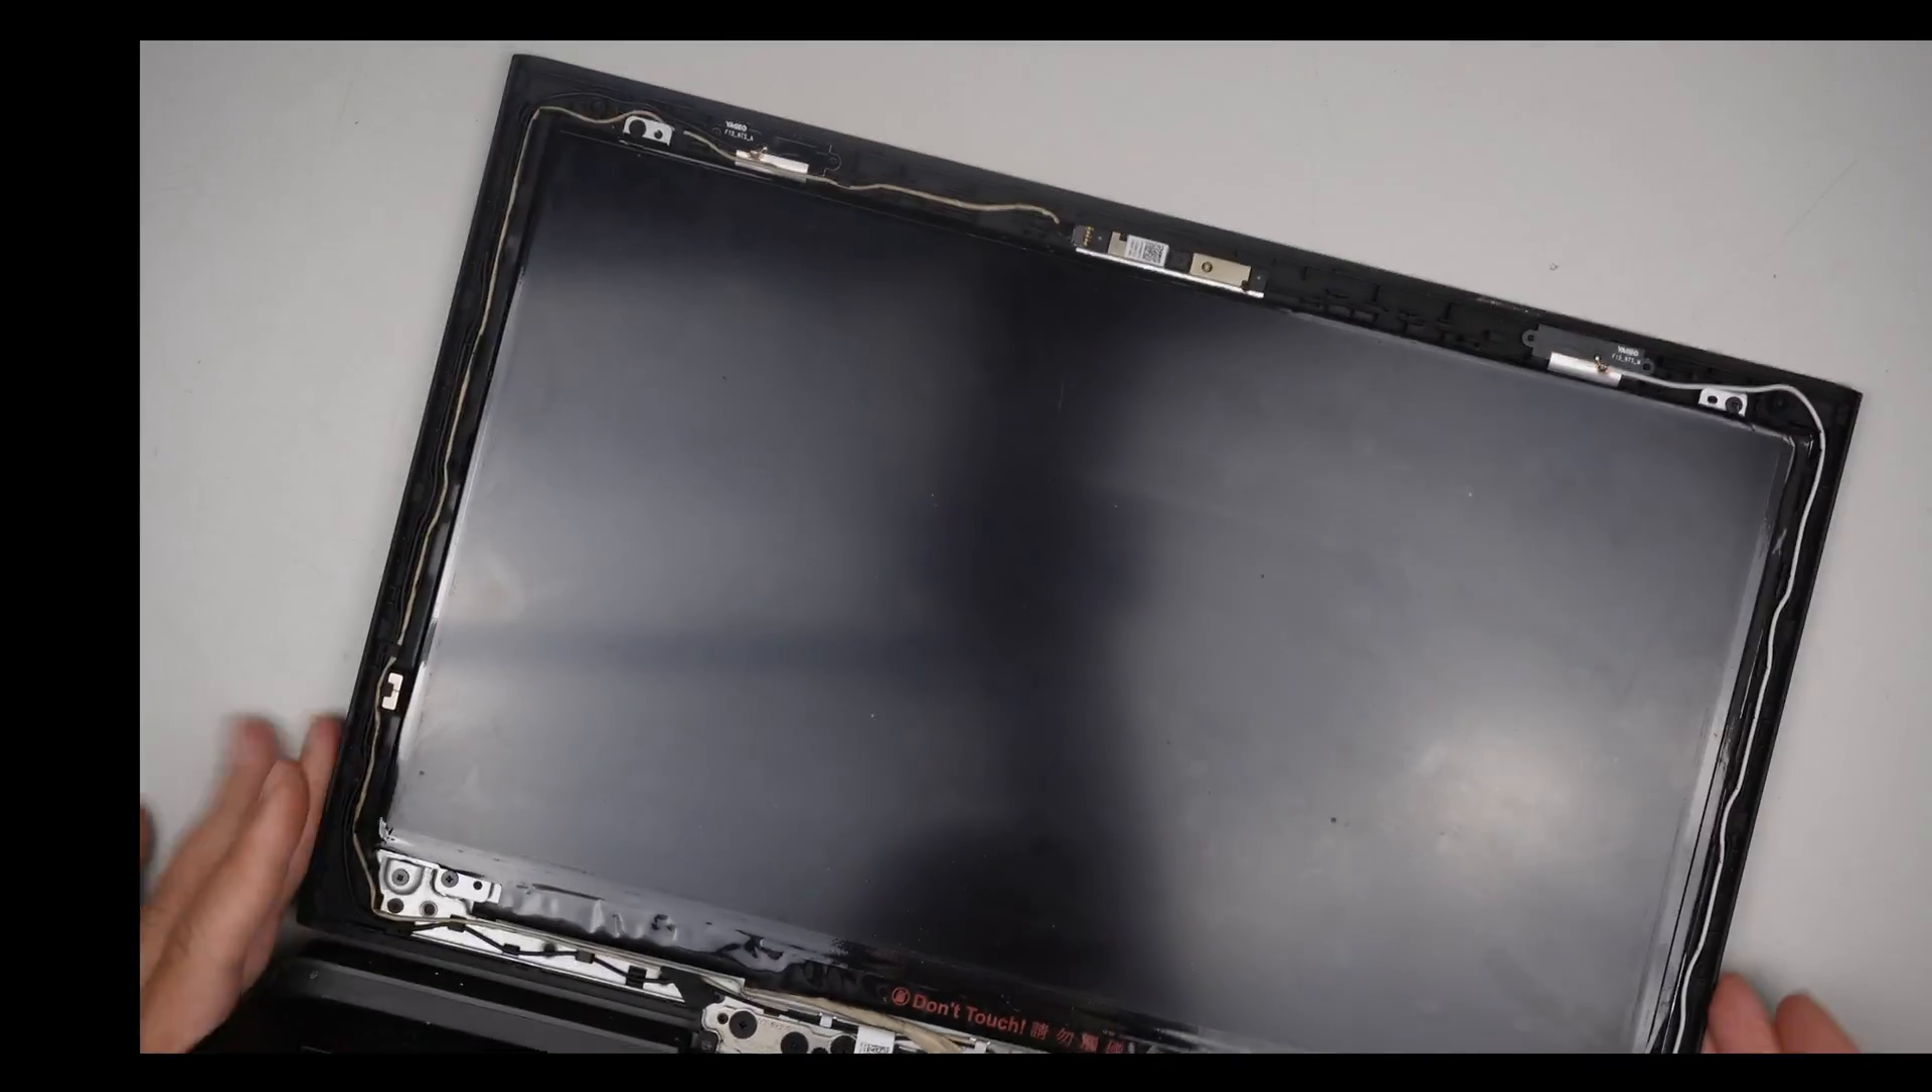Okay, once the entire bezel is removed, here is the screen and it needs a phillips screw driver to remove the screws.